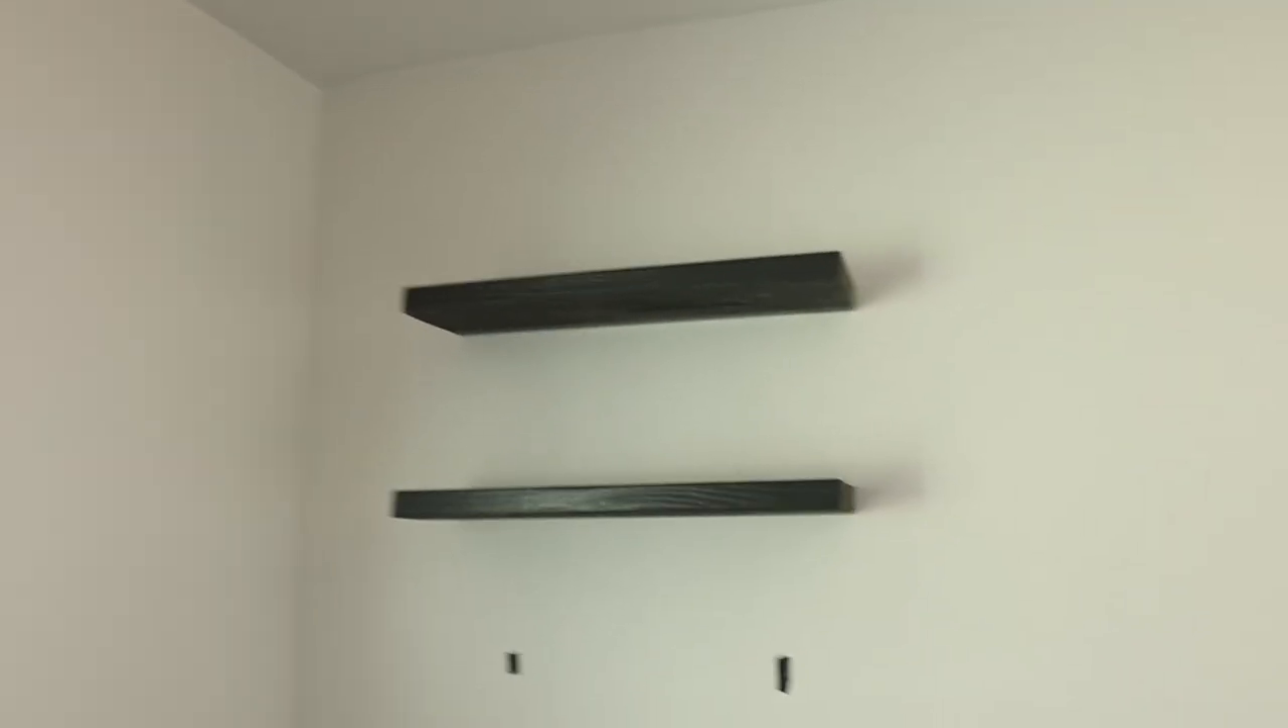Alright we have two of the floating shelves set up in the nursery here.